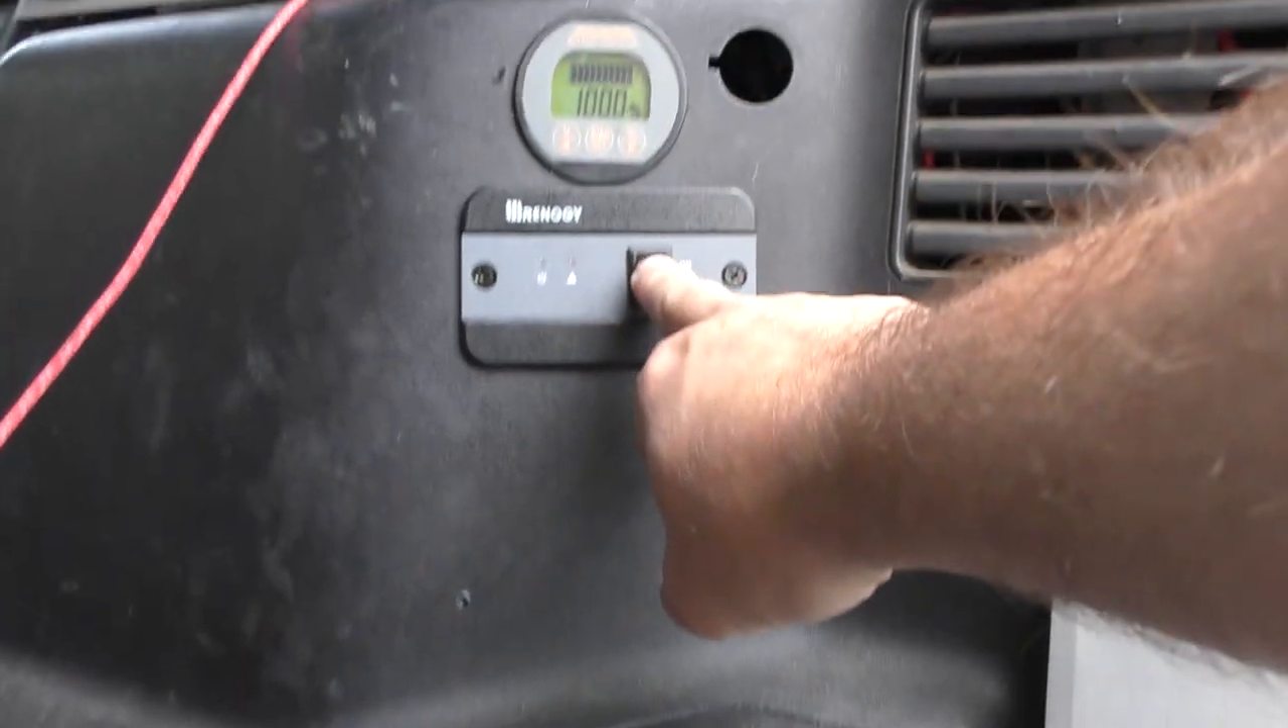What I've actually gone and done is just mounted the Renogy switch there the remote switch.